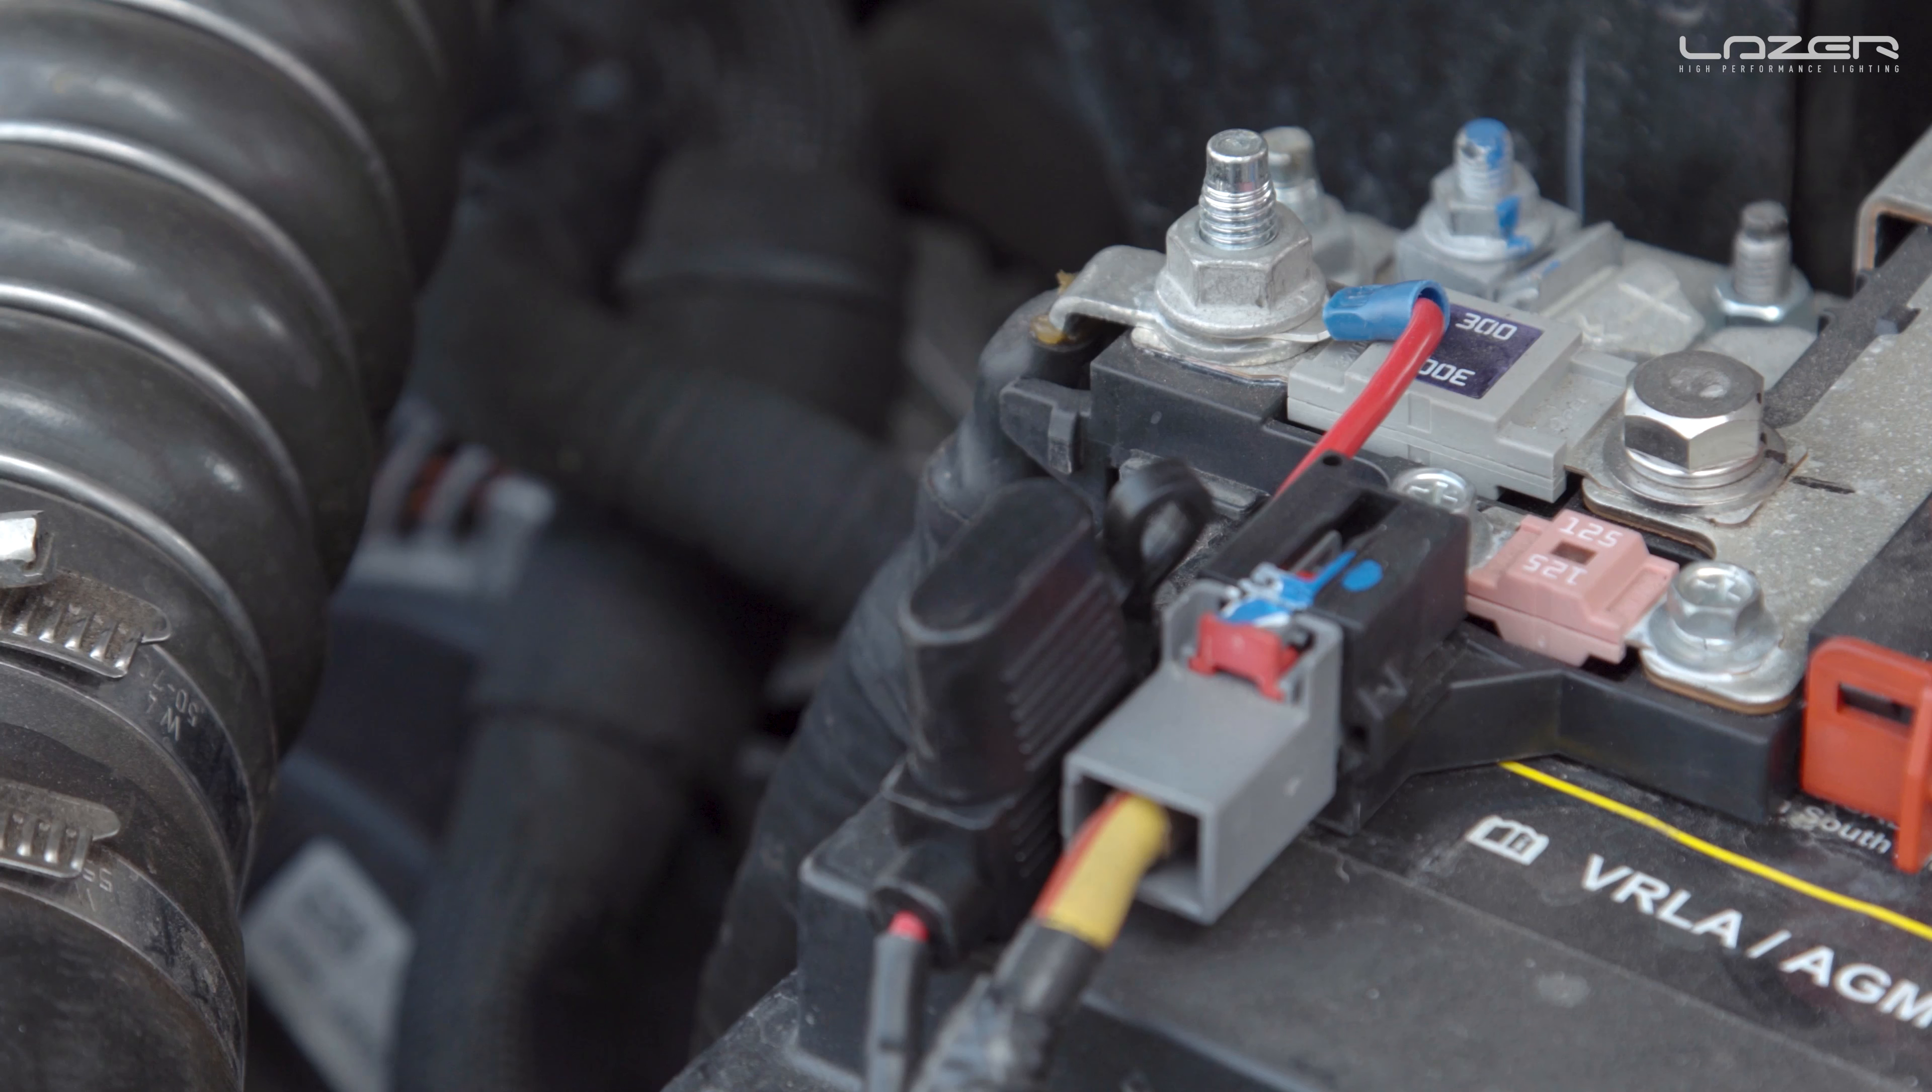Moving on from there we've taken our permanent live off of the battery.